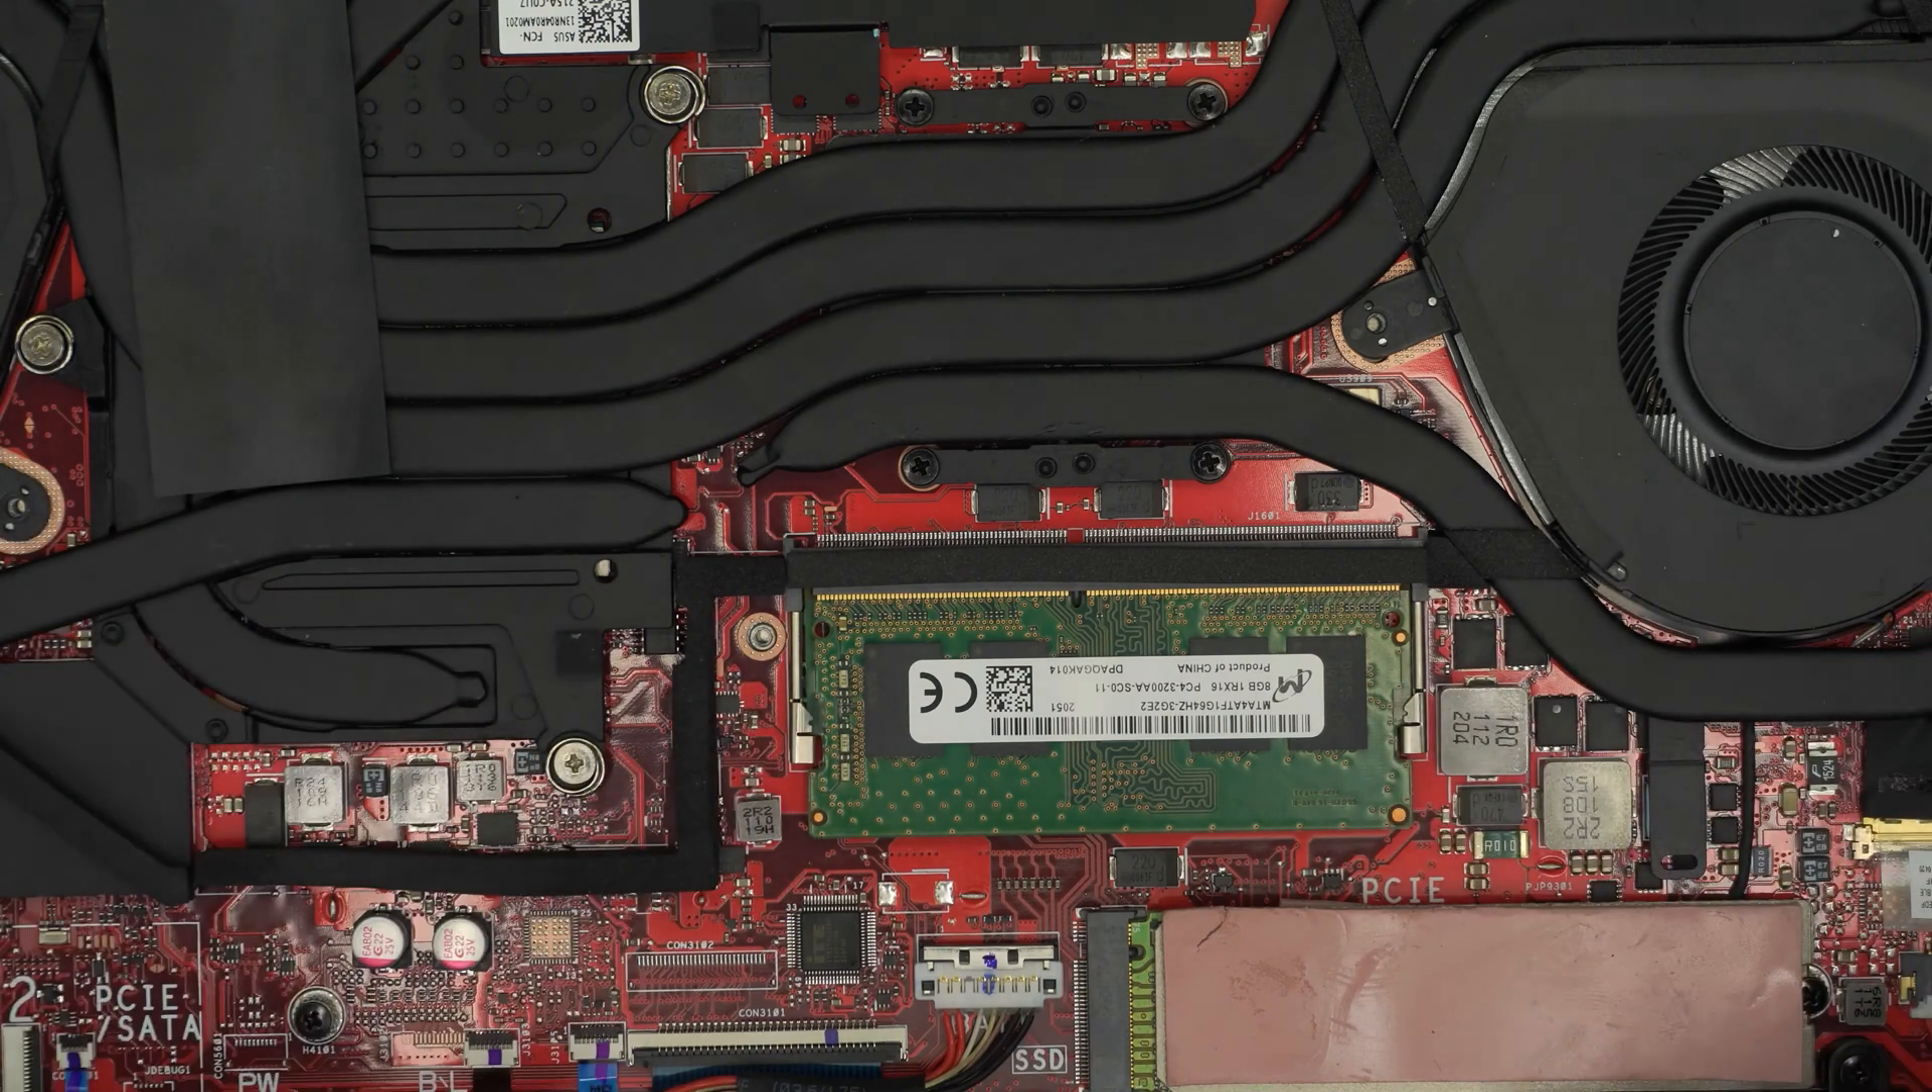That means the ram is in place and you can just turn on your laptop.